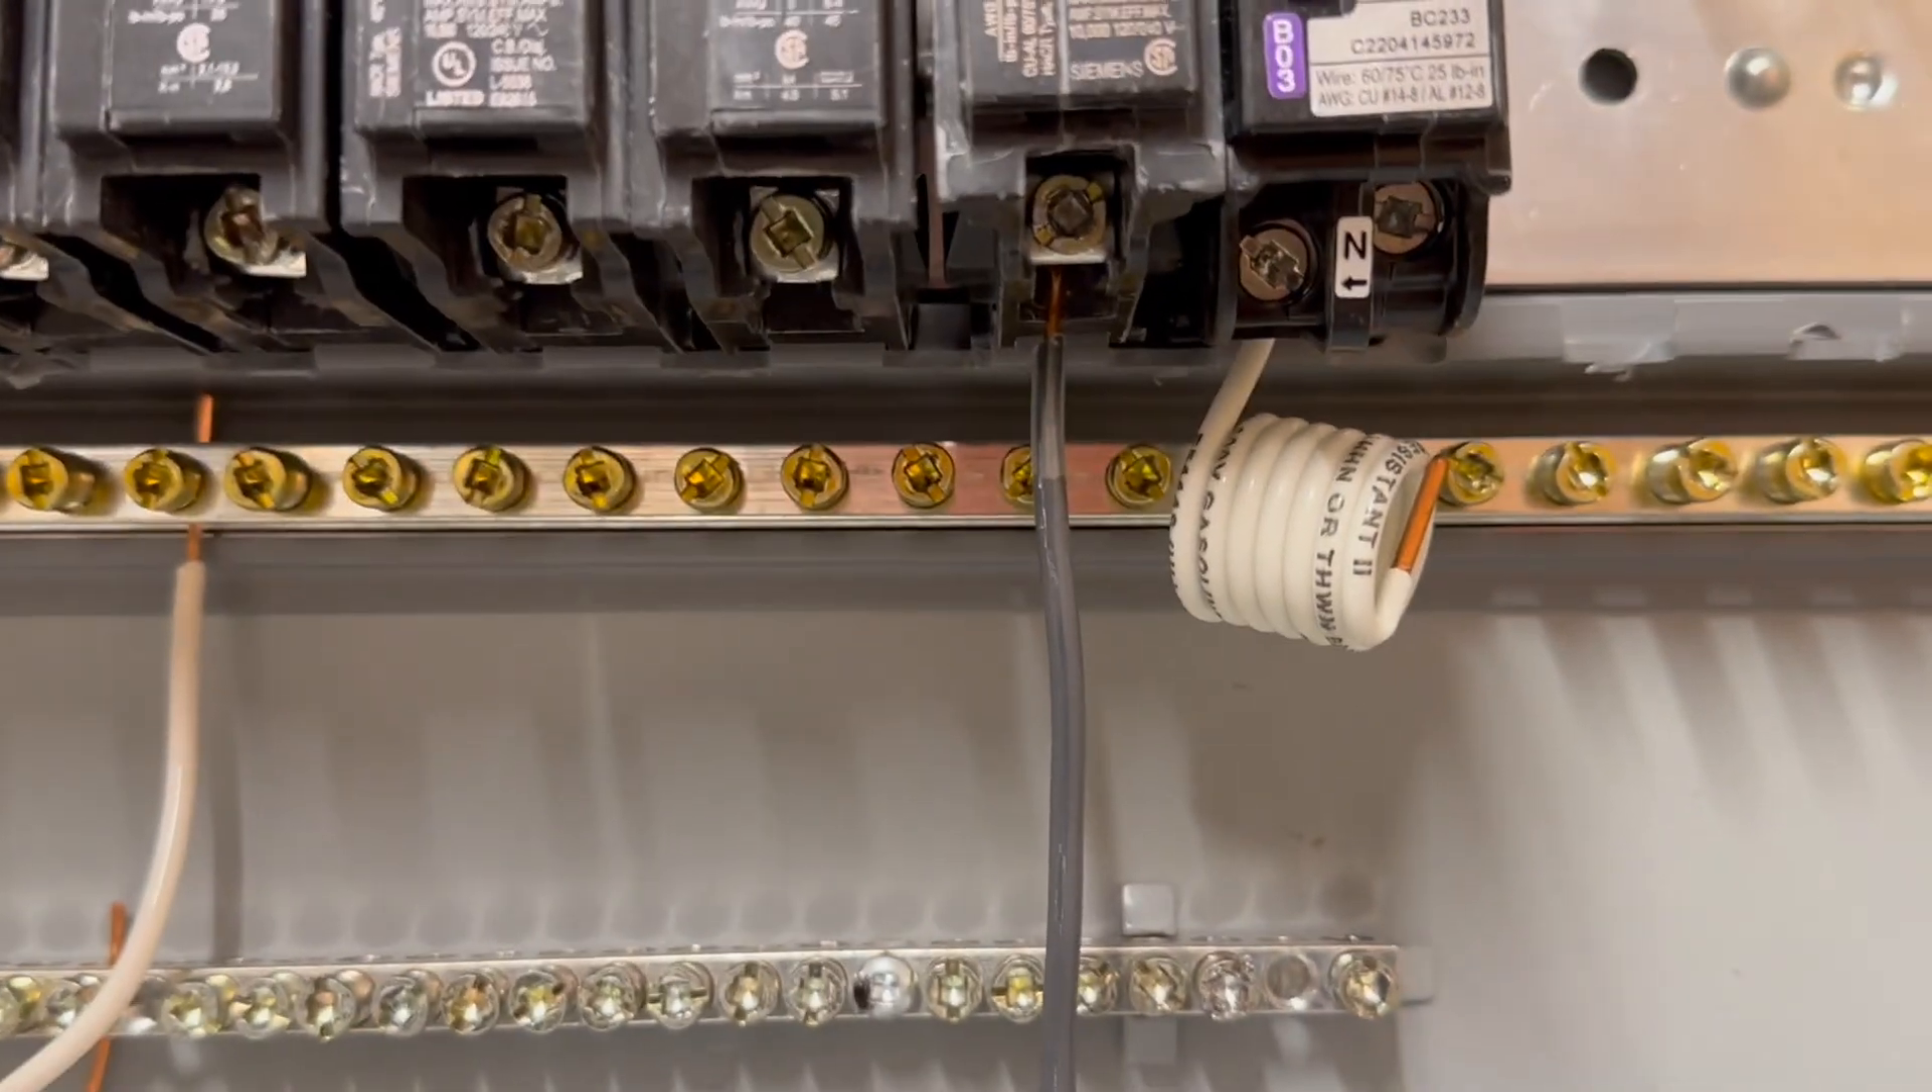So you have the wire coming in, breaker, and the black wire is basically hooked up to the breaker right there.